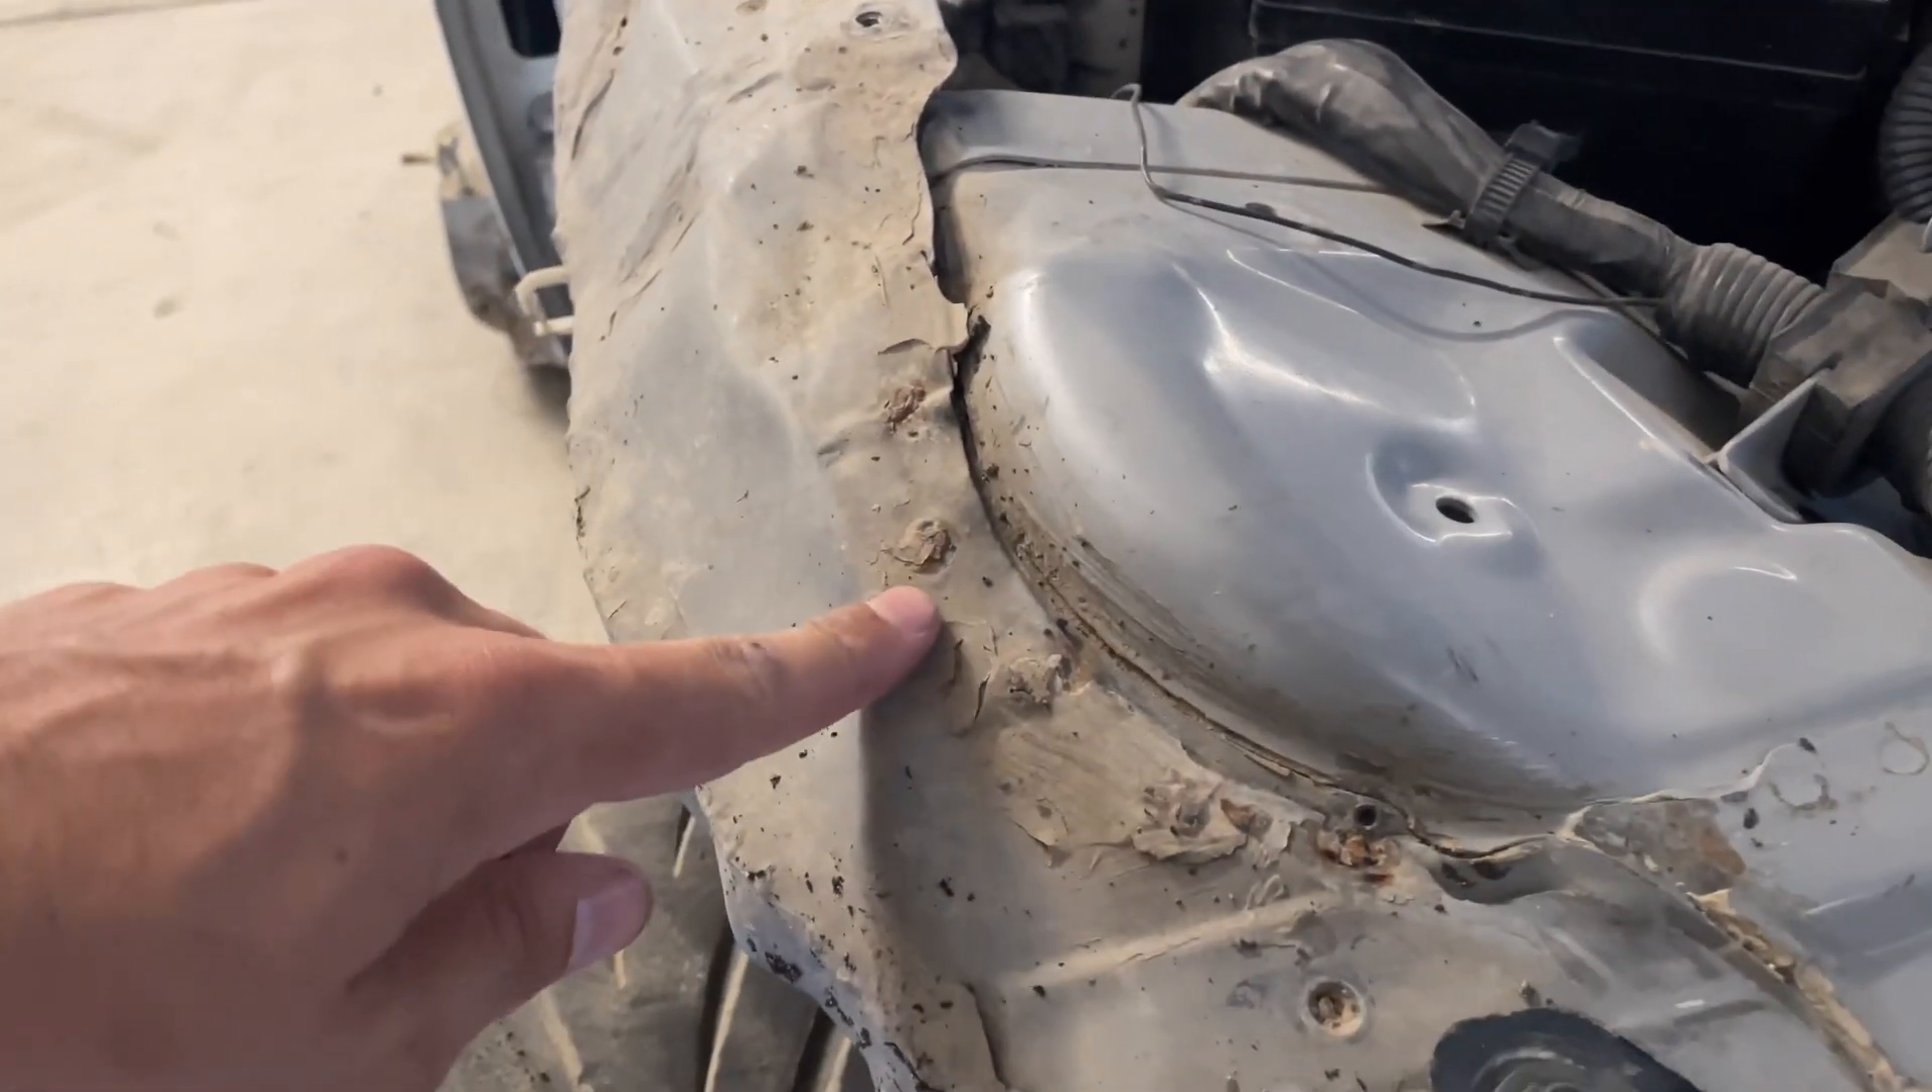You can see the seam is like separating all through there.